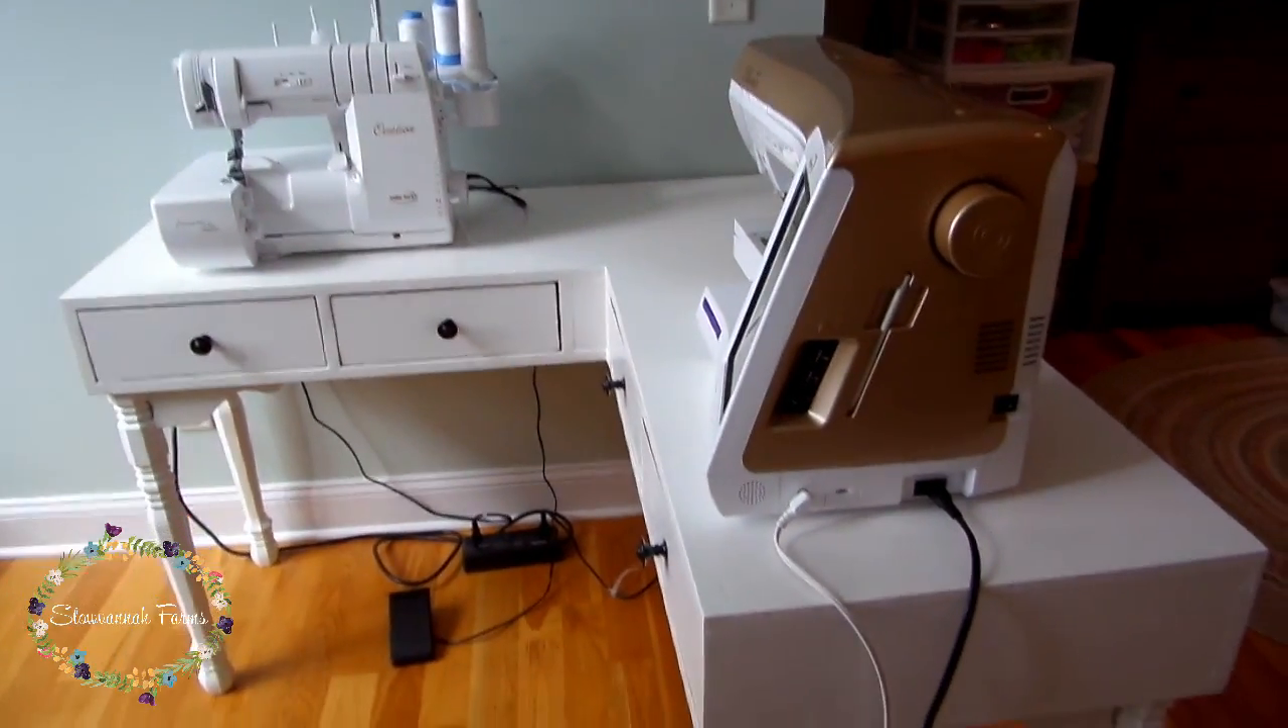Here's the finished desk once everything was painted and the drawers were installed.